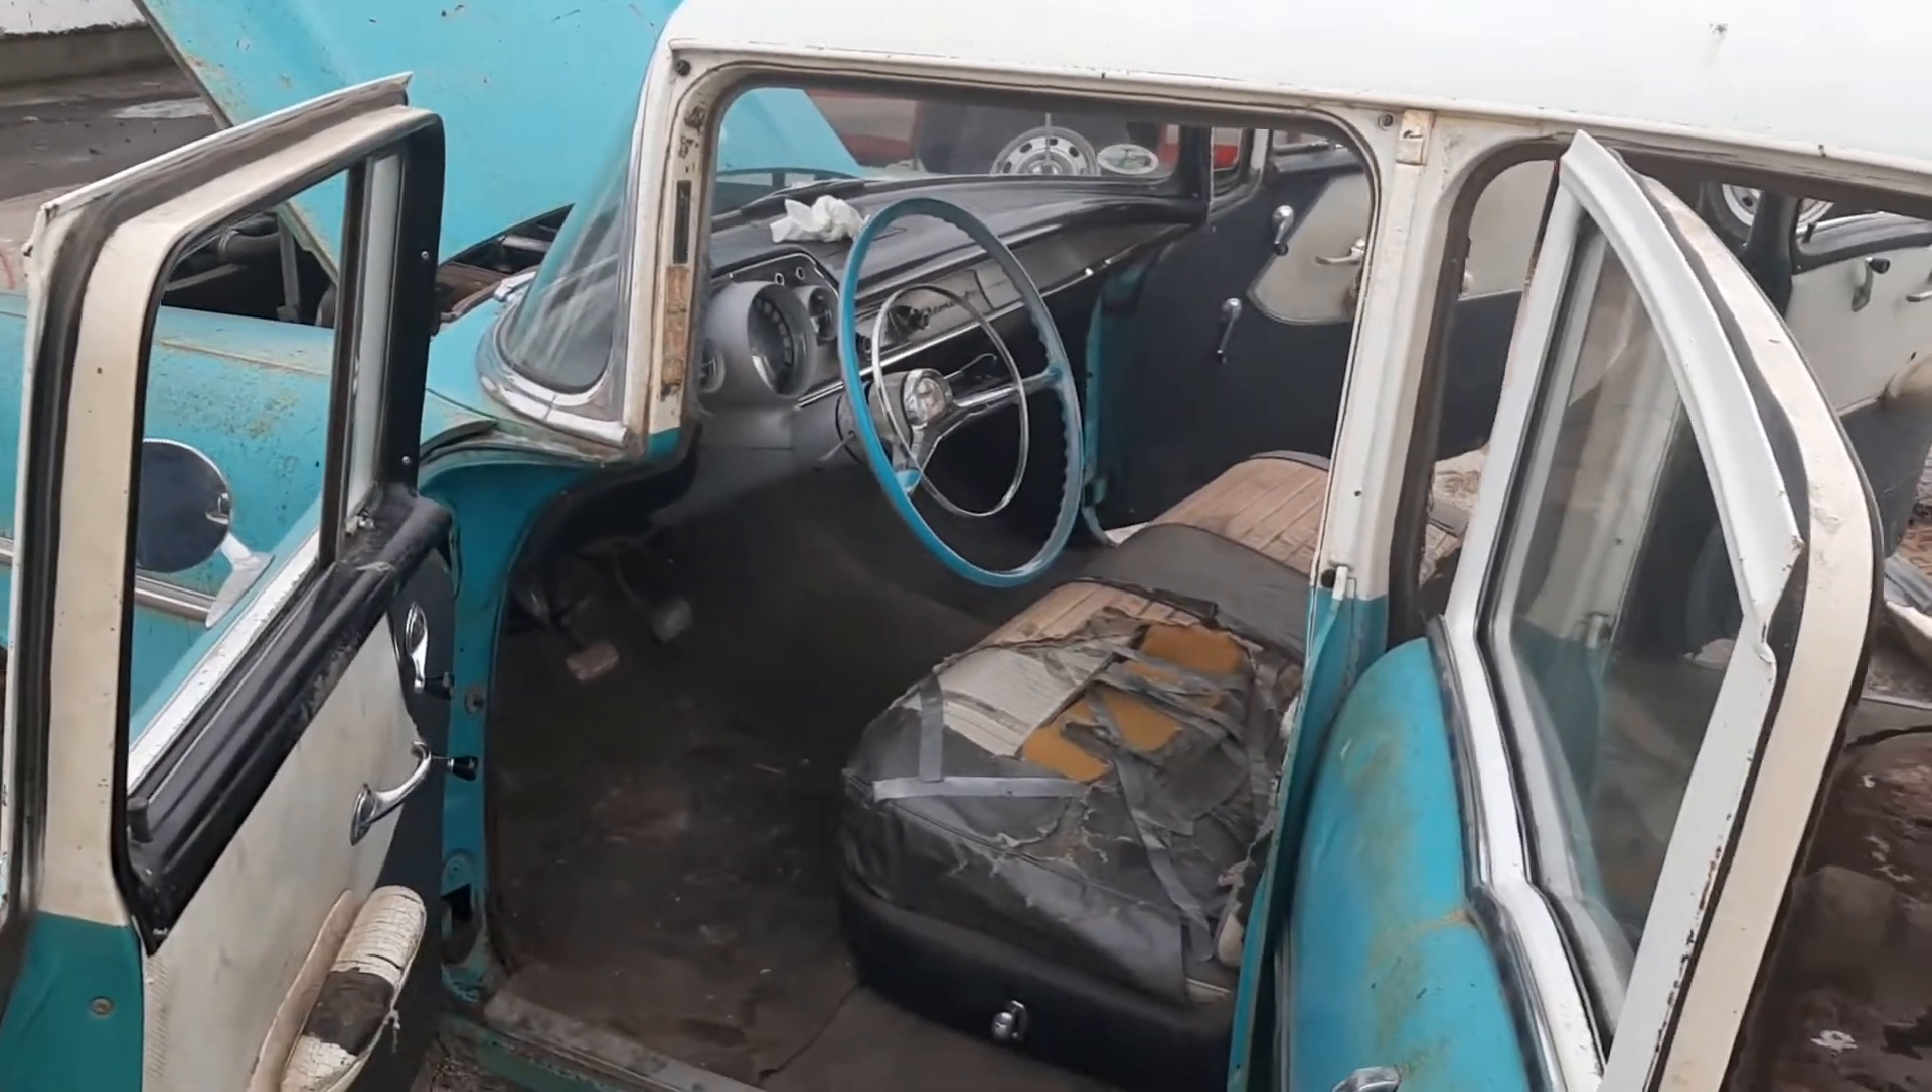Now I'm tearing apart the interior. Haven't really started in the front yet.